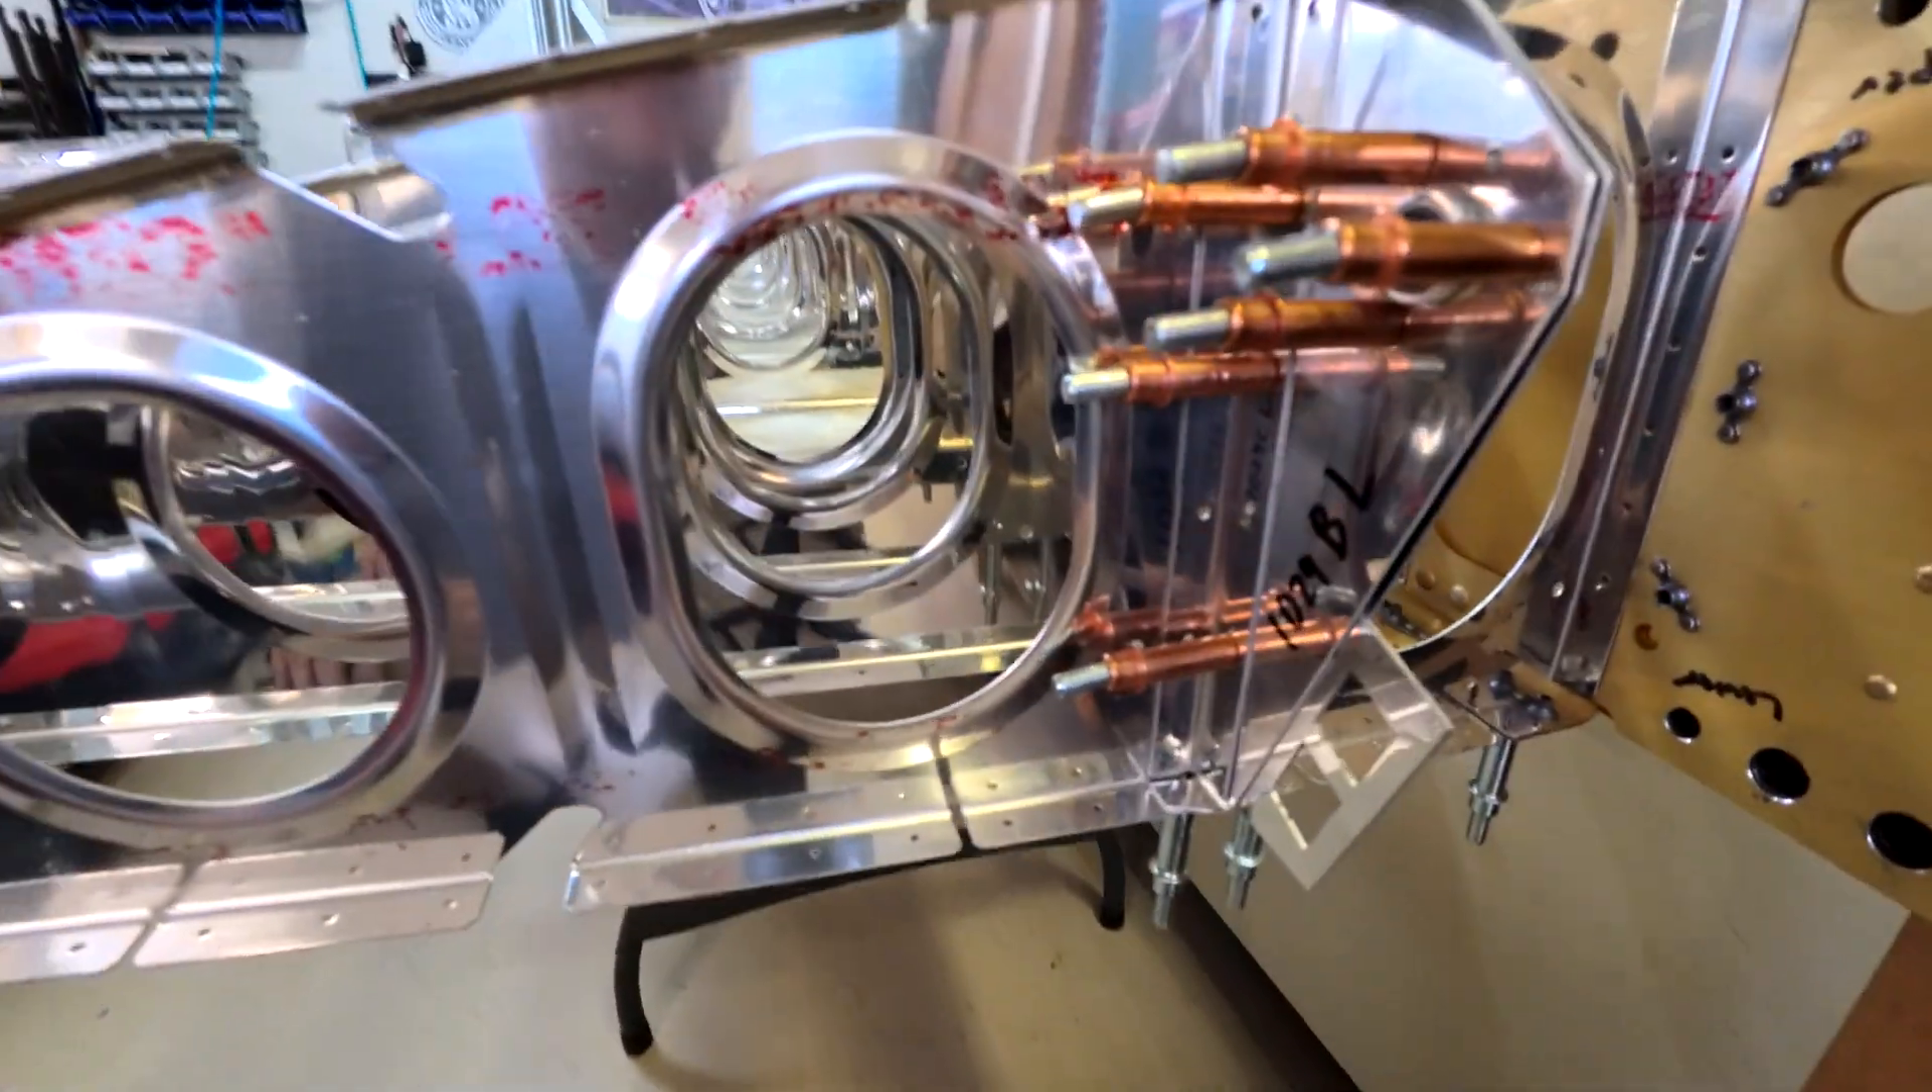Here is just a kind of a slow view of the wing kind of all put together with all of the ribs there it's kind of cool you can kind of look through it and see all the way to the other side.